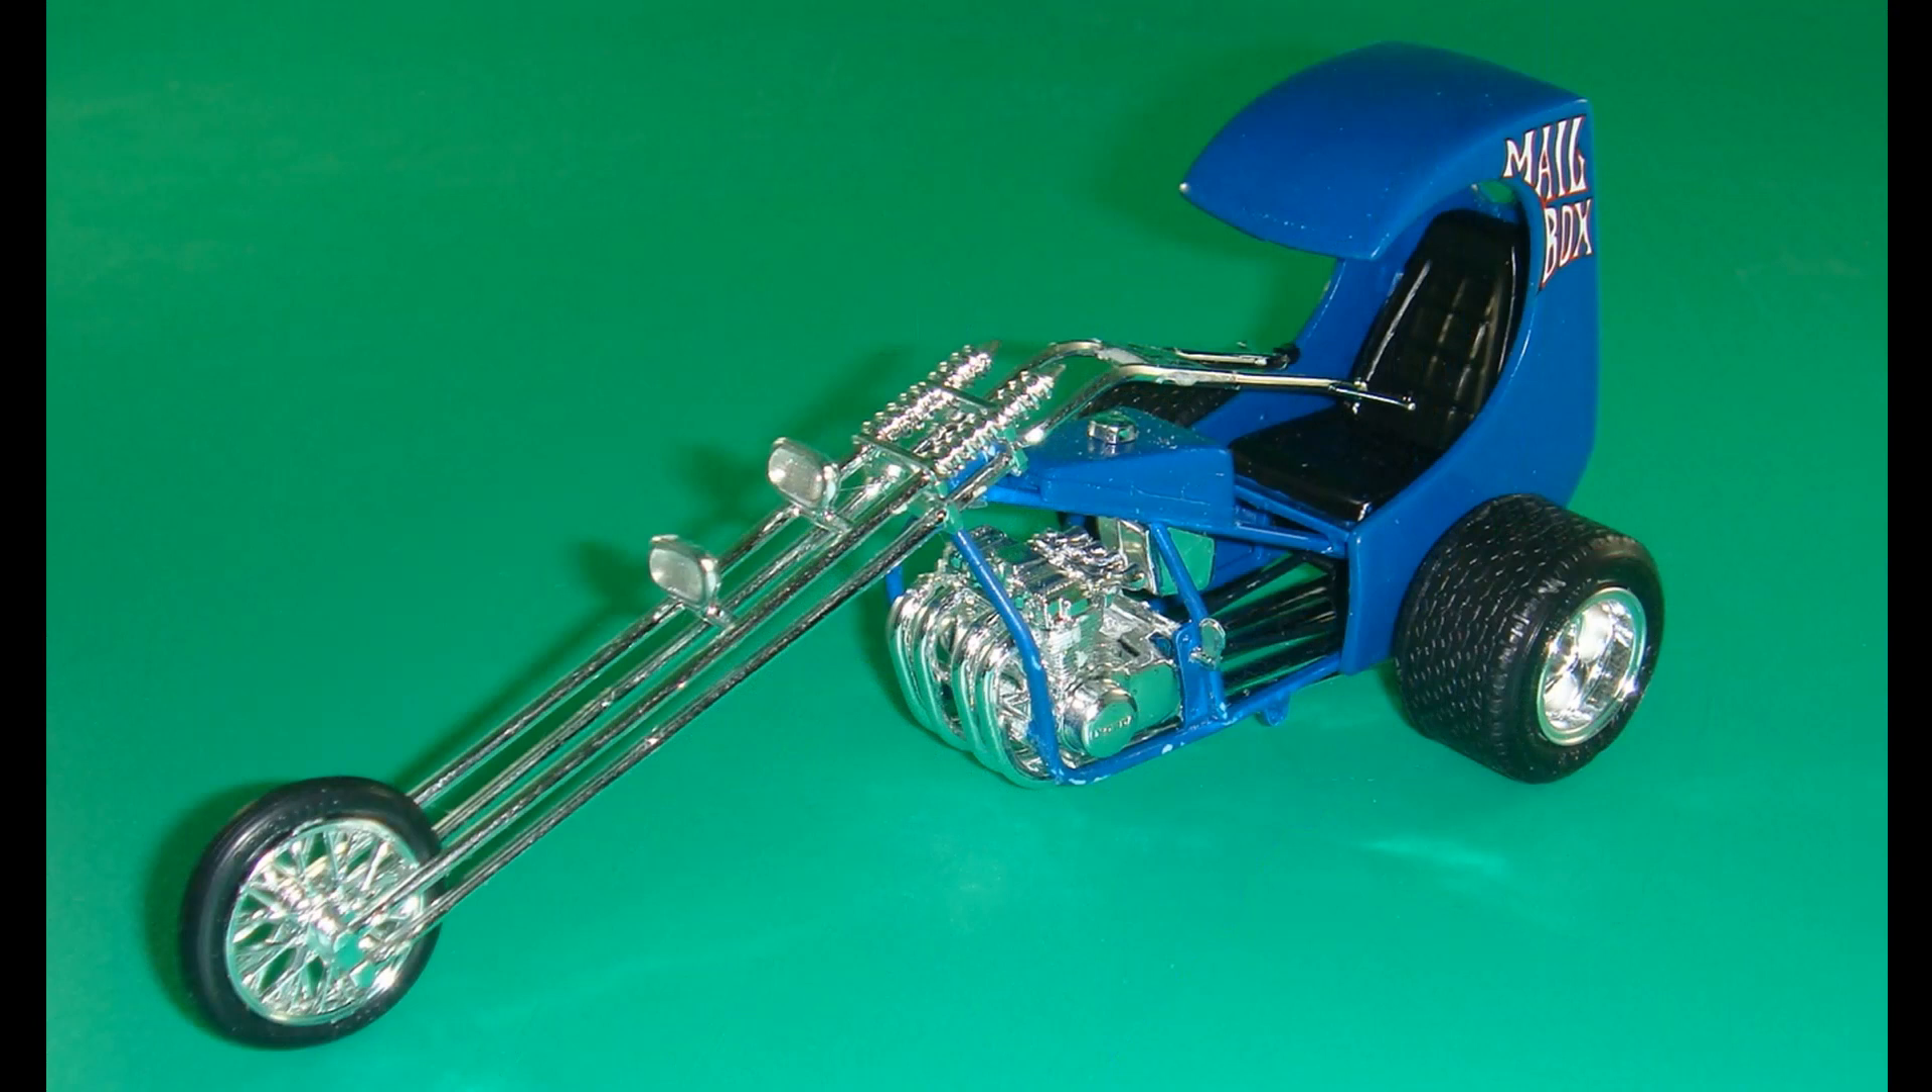Just add decals, and there you have it. Your model is complete.